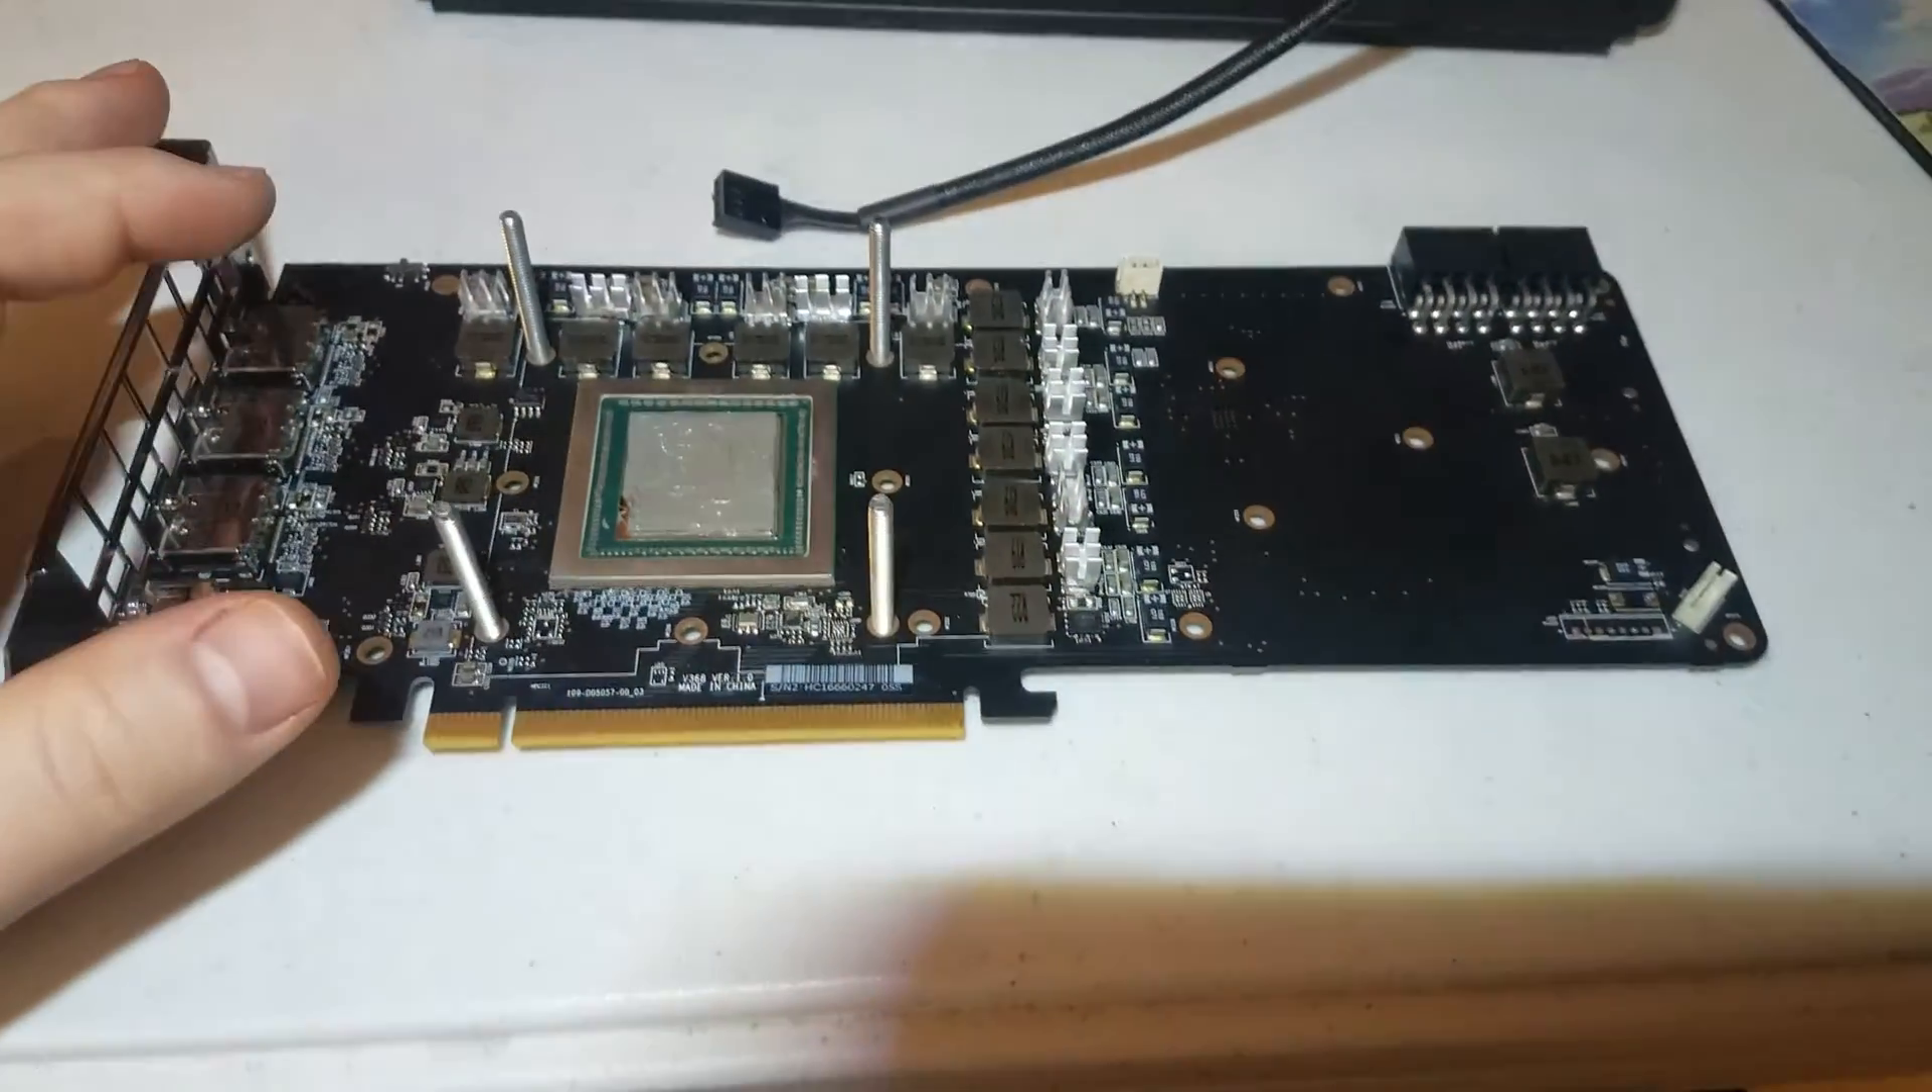You can see that I have the four bolts through the original four mounting points for the air cooler.